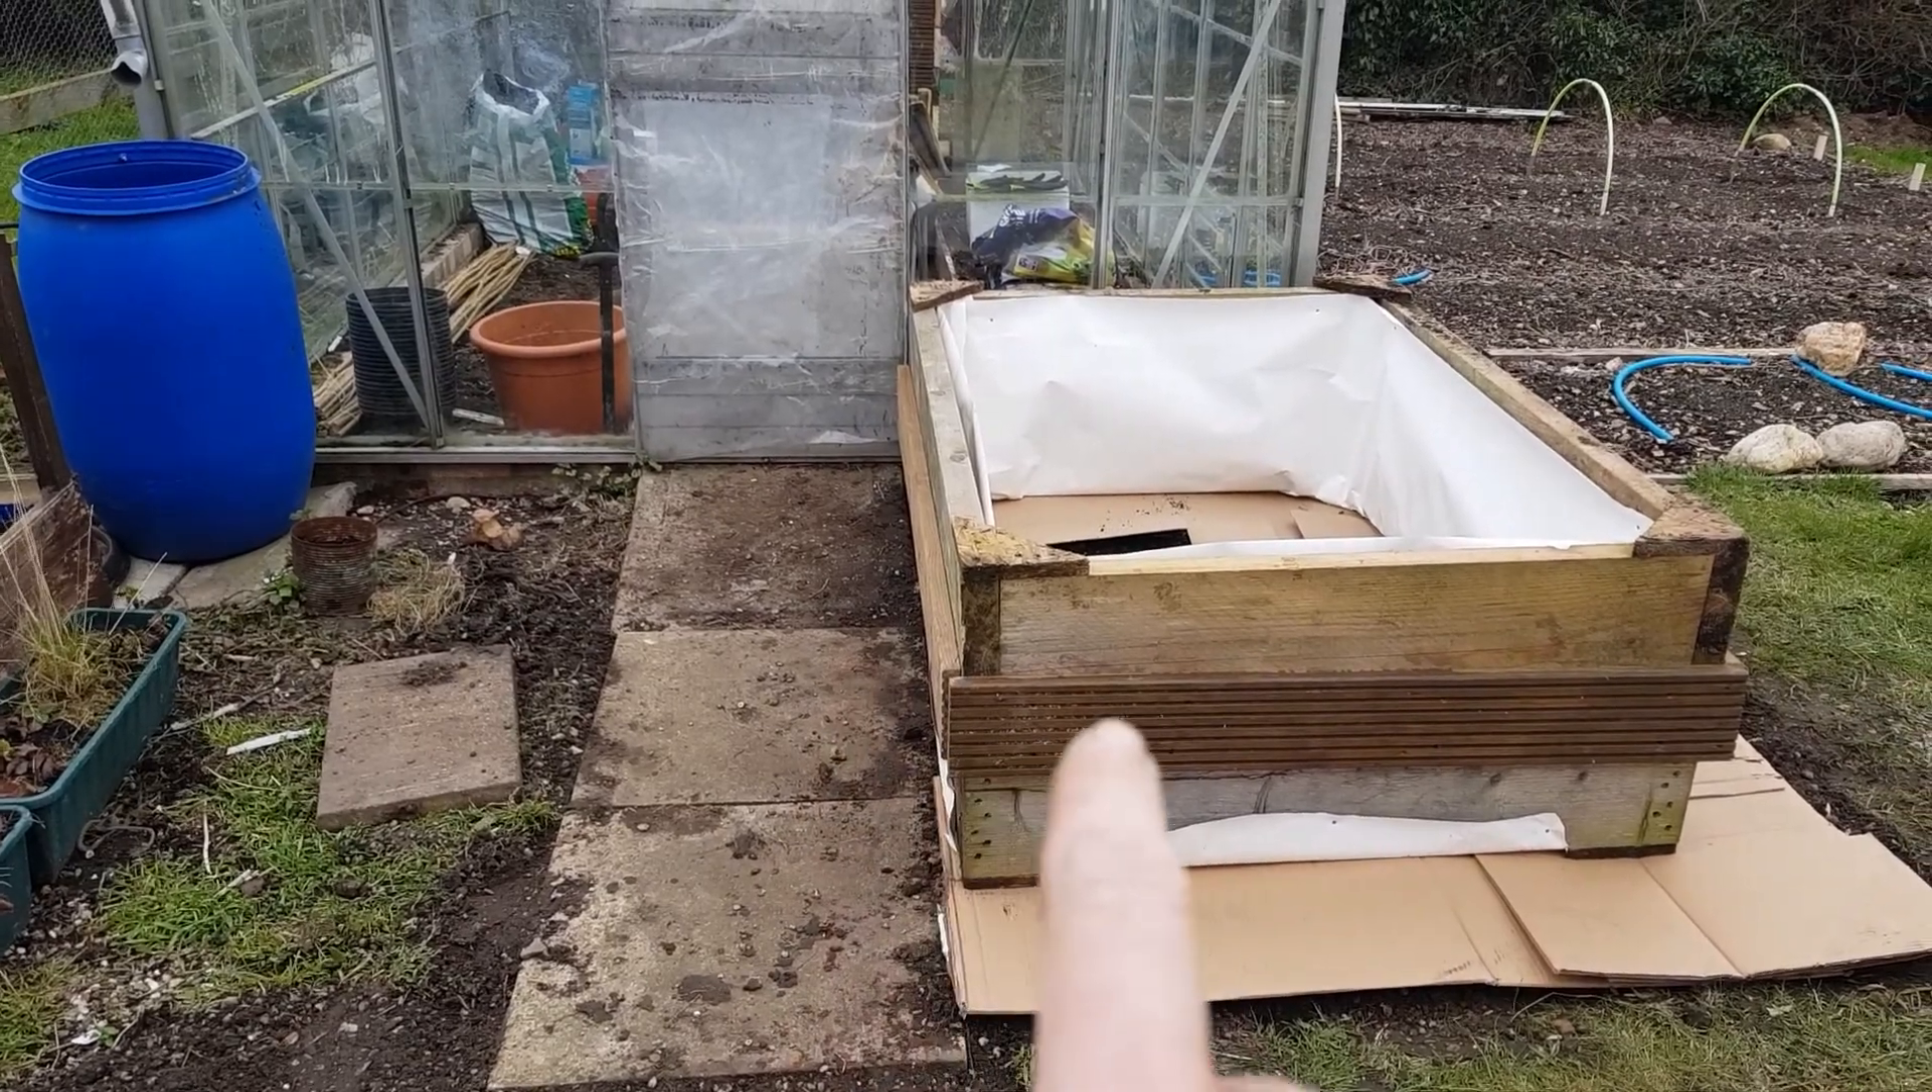I've also moved some slabs so the path butts up against the raised bed.